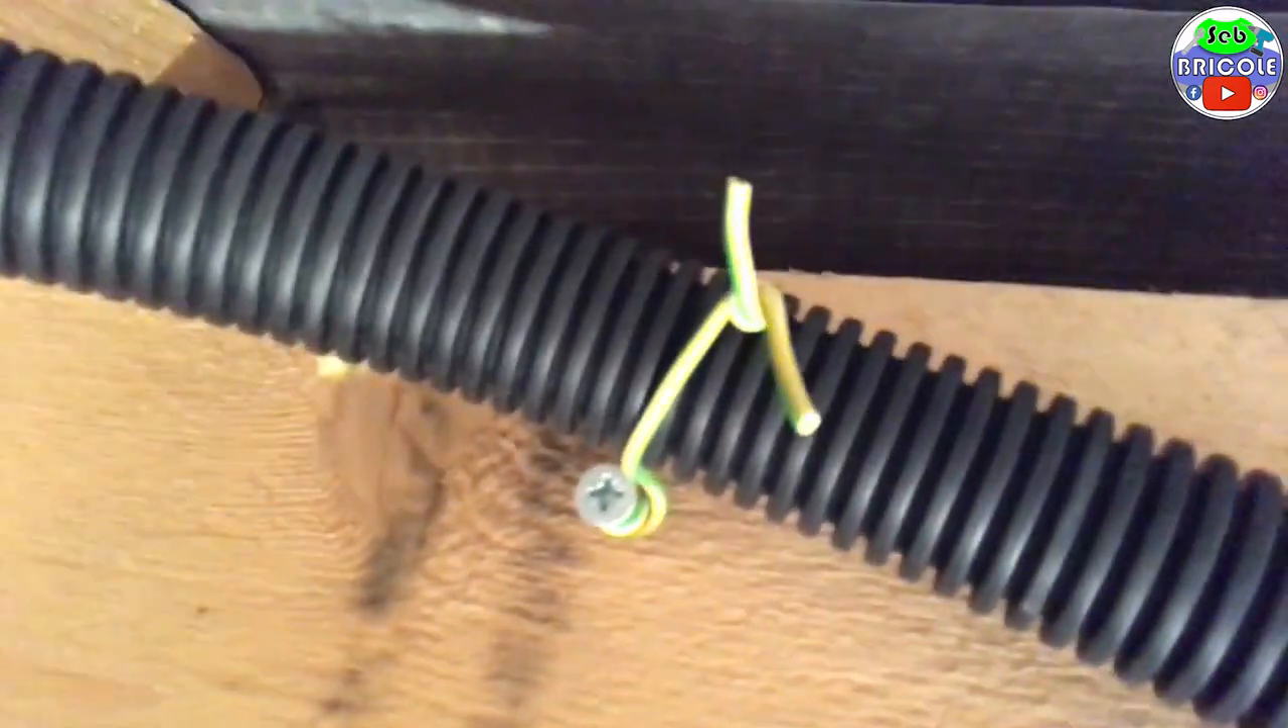J'ai attaché la gaine Ça évite de mettre des colliers.